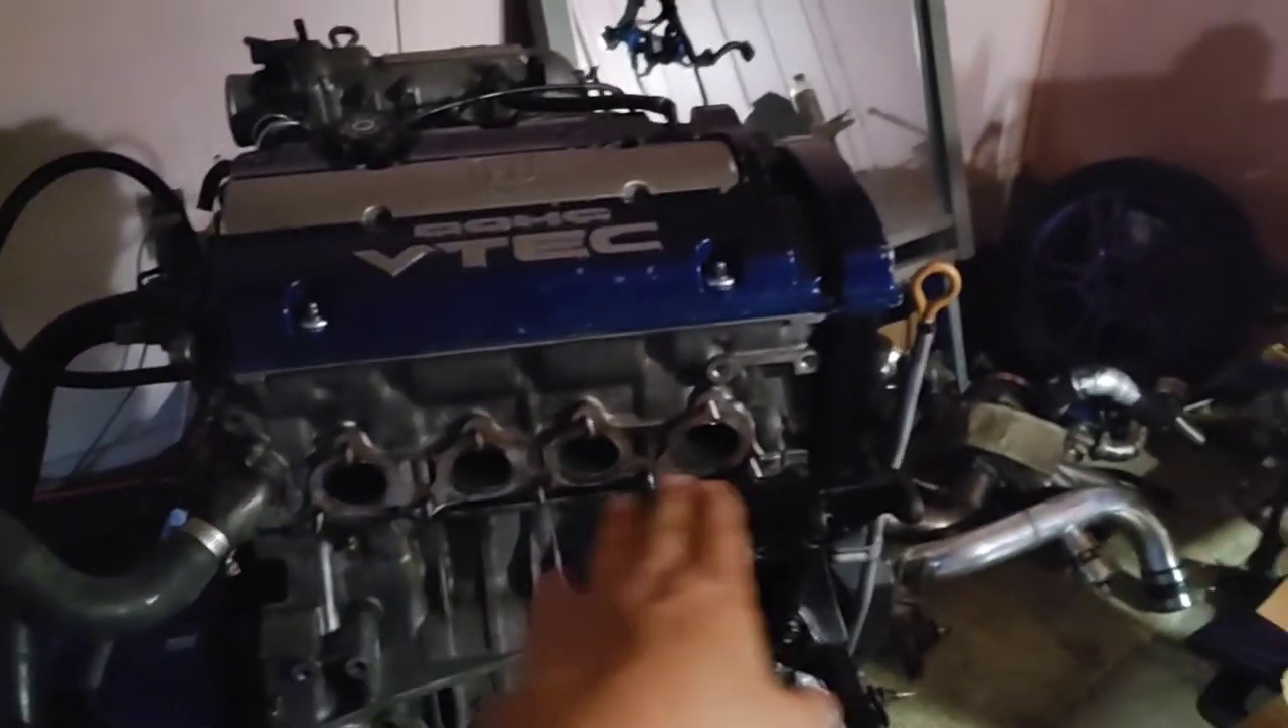I can't remember specifically what we have left we do need to cover these holes.